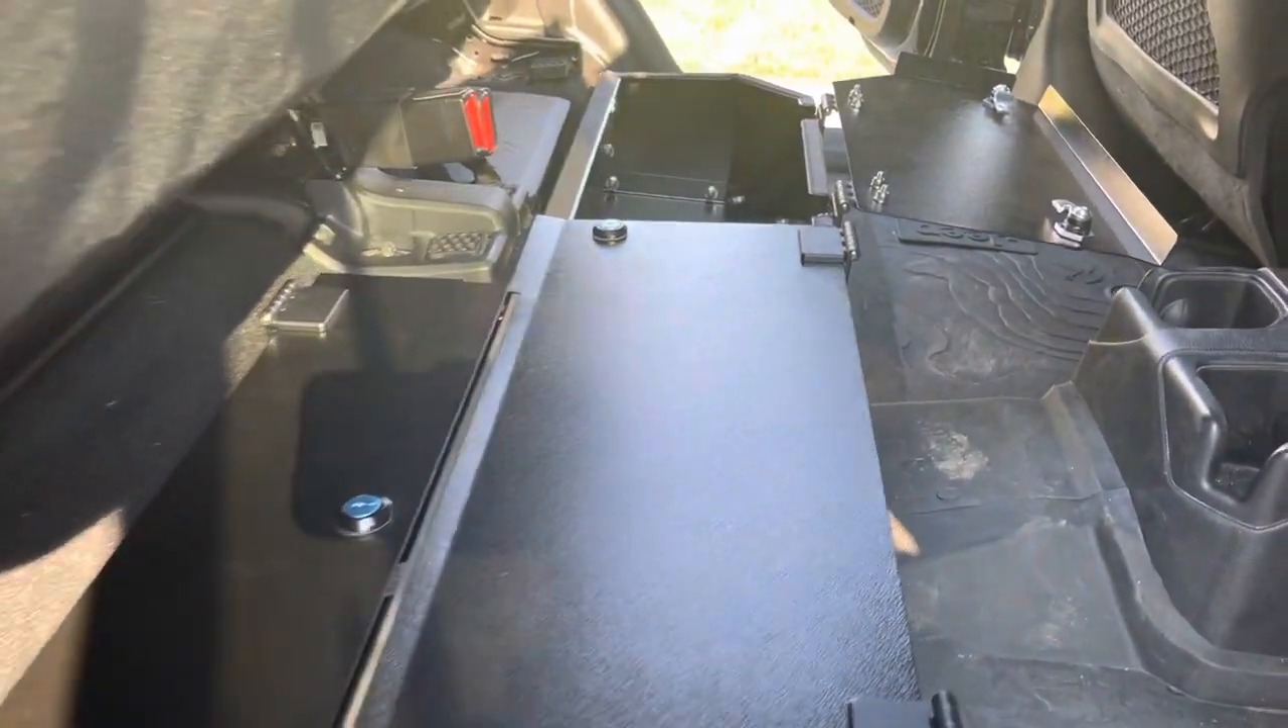And just like that, this box is now installed.